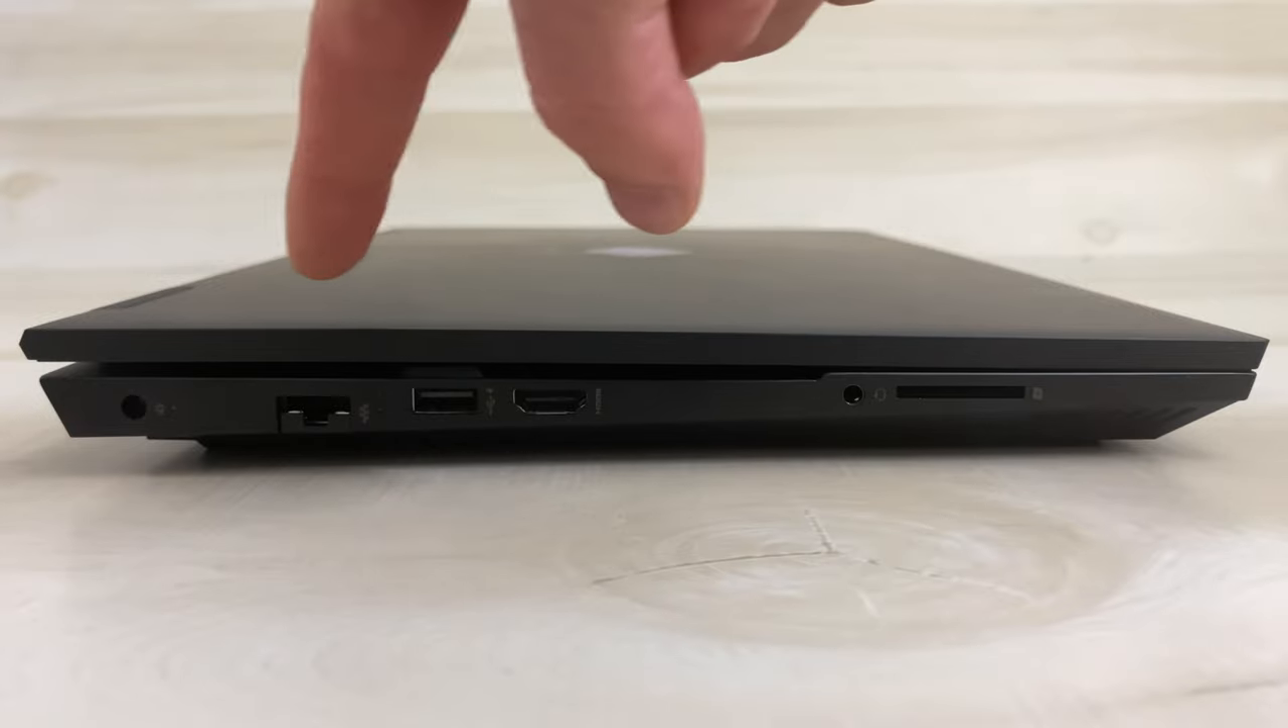Now some people have complained about this big gap right here between the chassis and the screen when the laptop is closed, but that honestly didn't bother me too much.